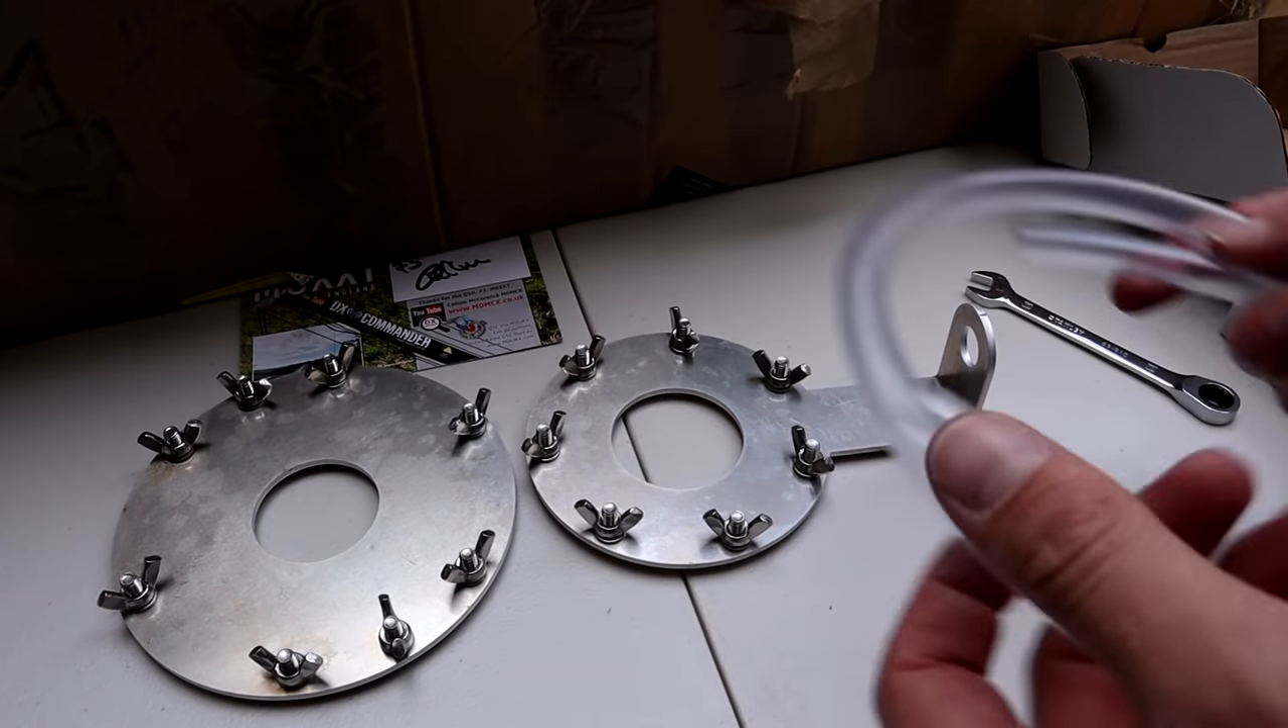So both of my base plates have now been done with the wing nuts on them.